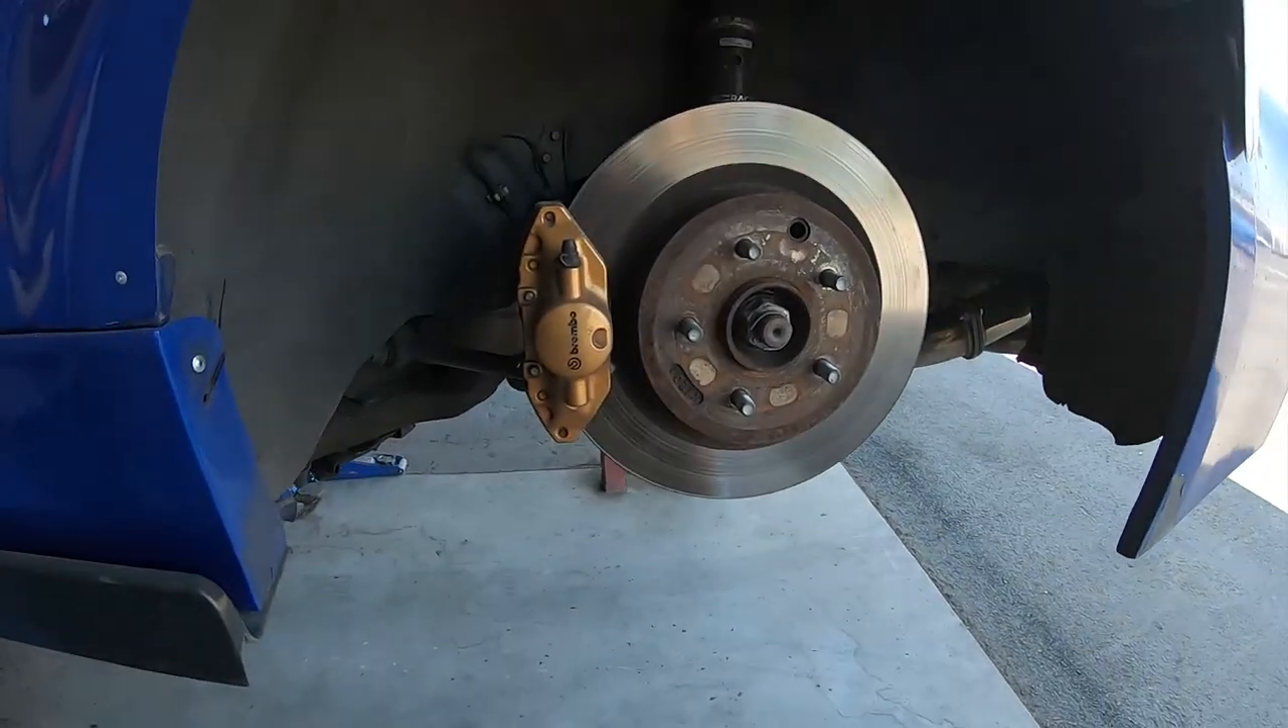I already took the wheel off You can see it's pretty much the same thing It's a brembo.